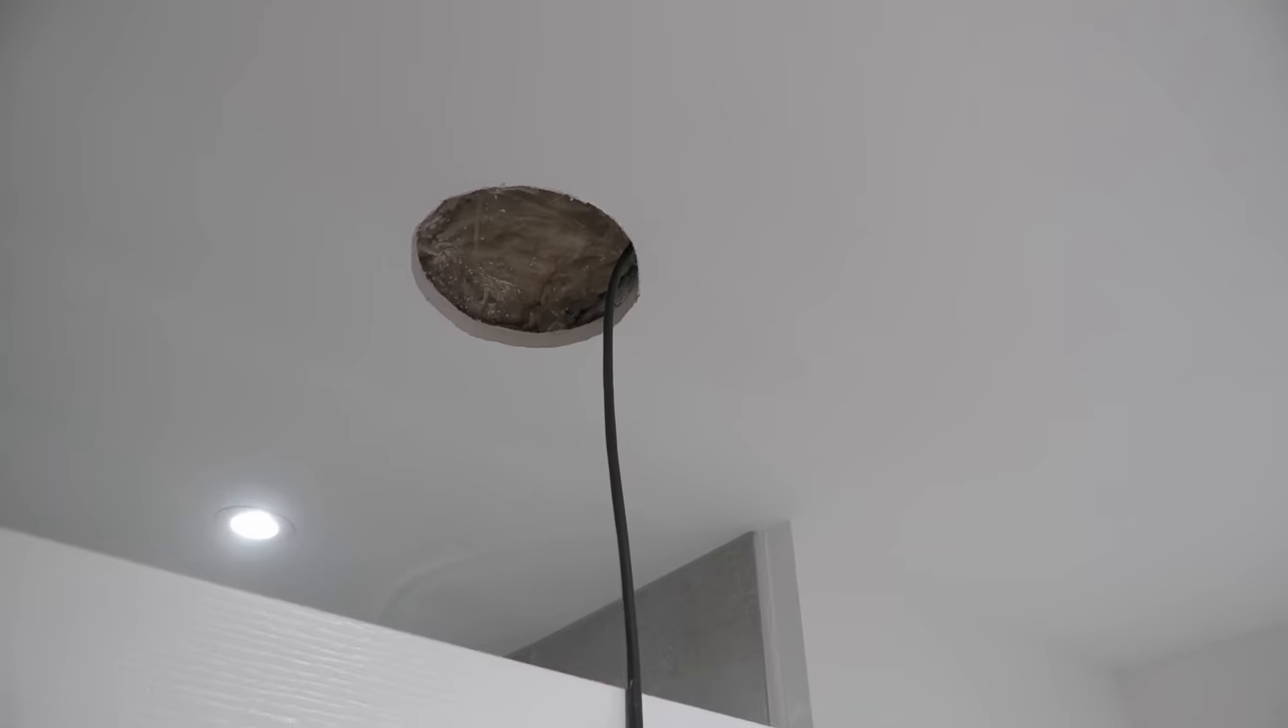Cool, so we've now cut out the hole for the ceiling speaker and run another cable in.